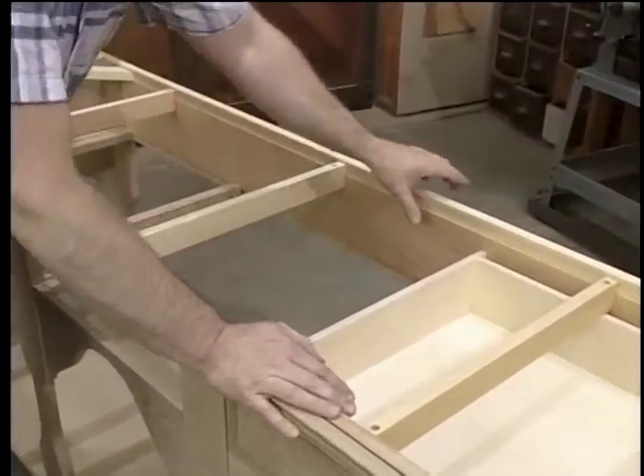Now I've removed the top so that I can show you the inner anatomy.